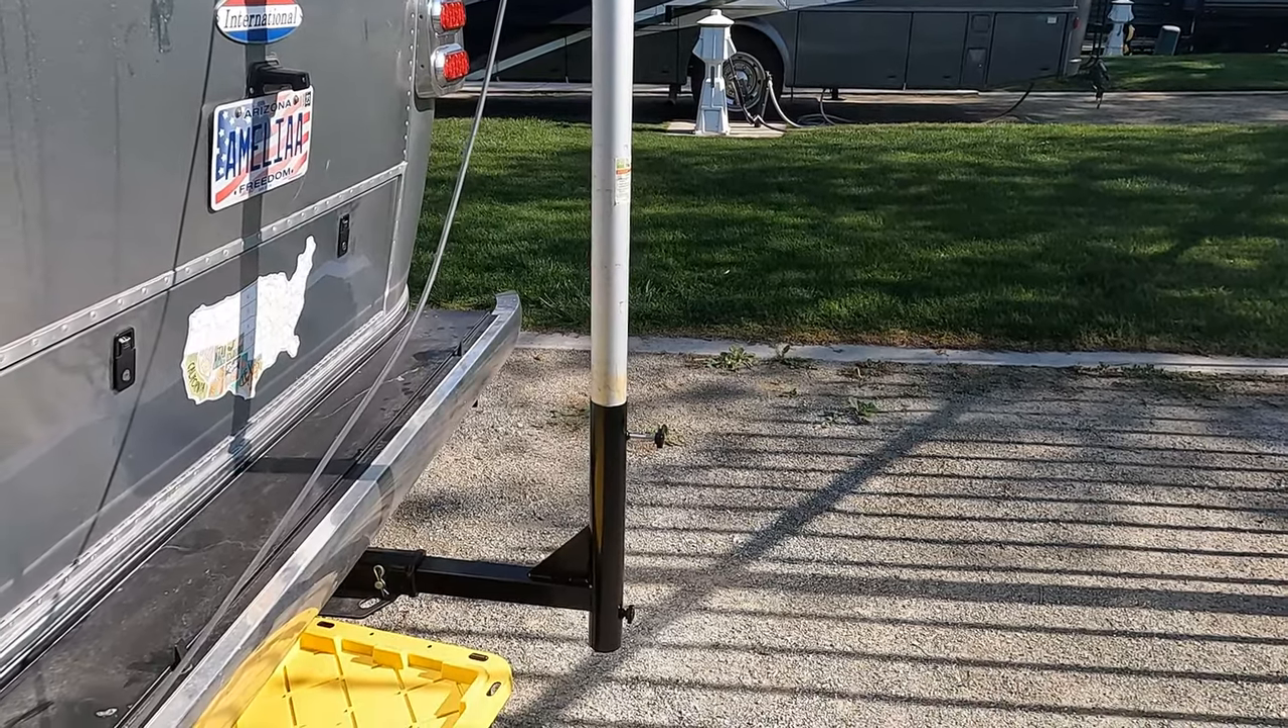I want to show that with this particular one, the Harbor Freight flagpole fits in. No problem. Clamps down.